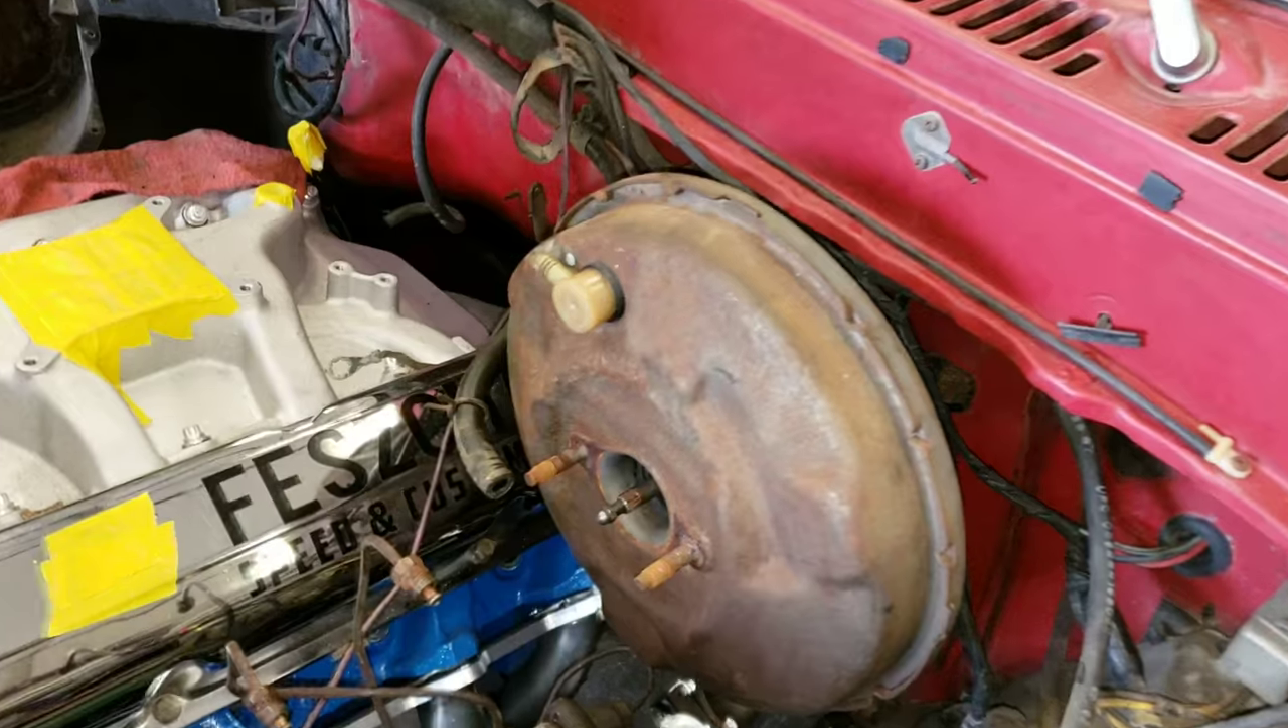Okay, so now the master cylinder has been removed, and here we have the brake booster.